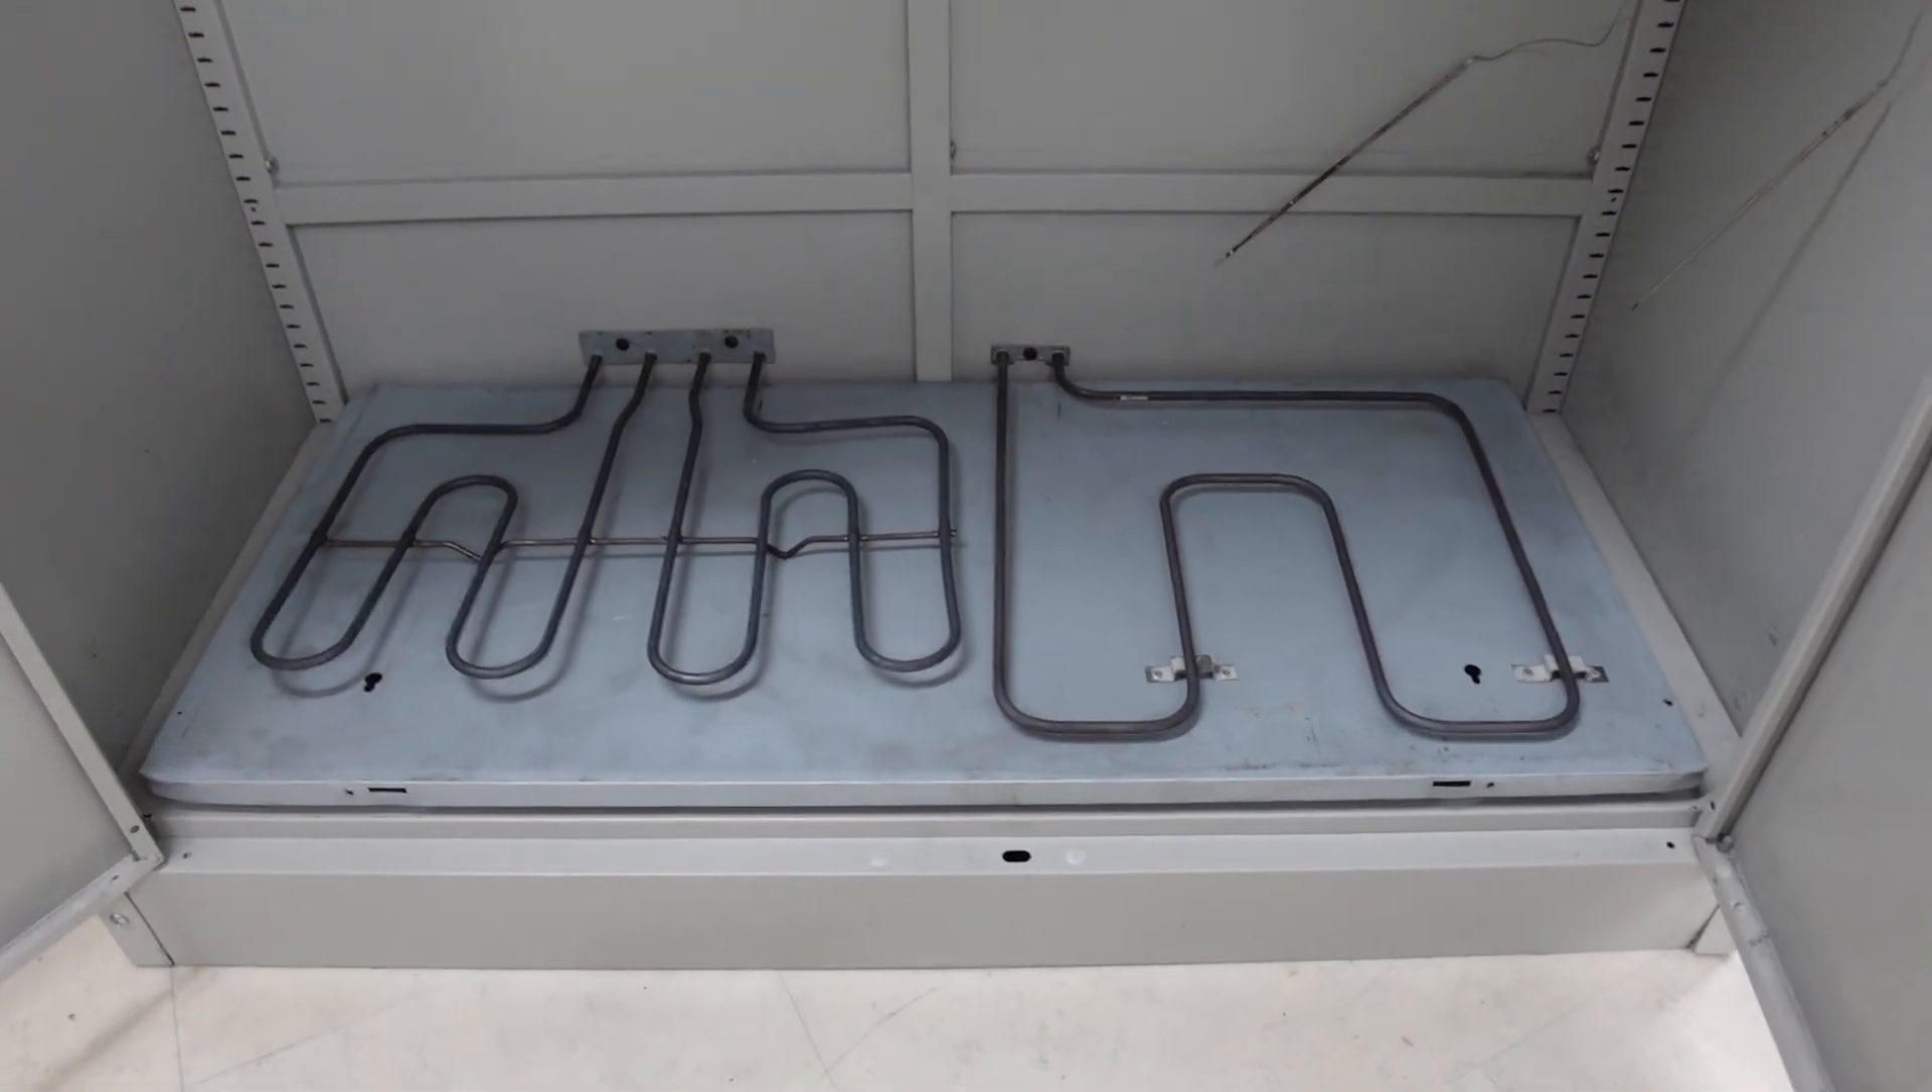Now what i'm sure you have seen is the fact that i have fitted the um oven elements into the bottom of the uh cabinet.